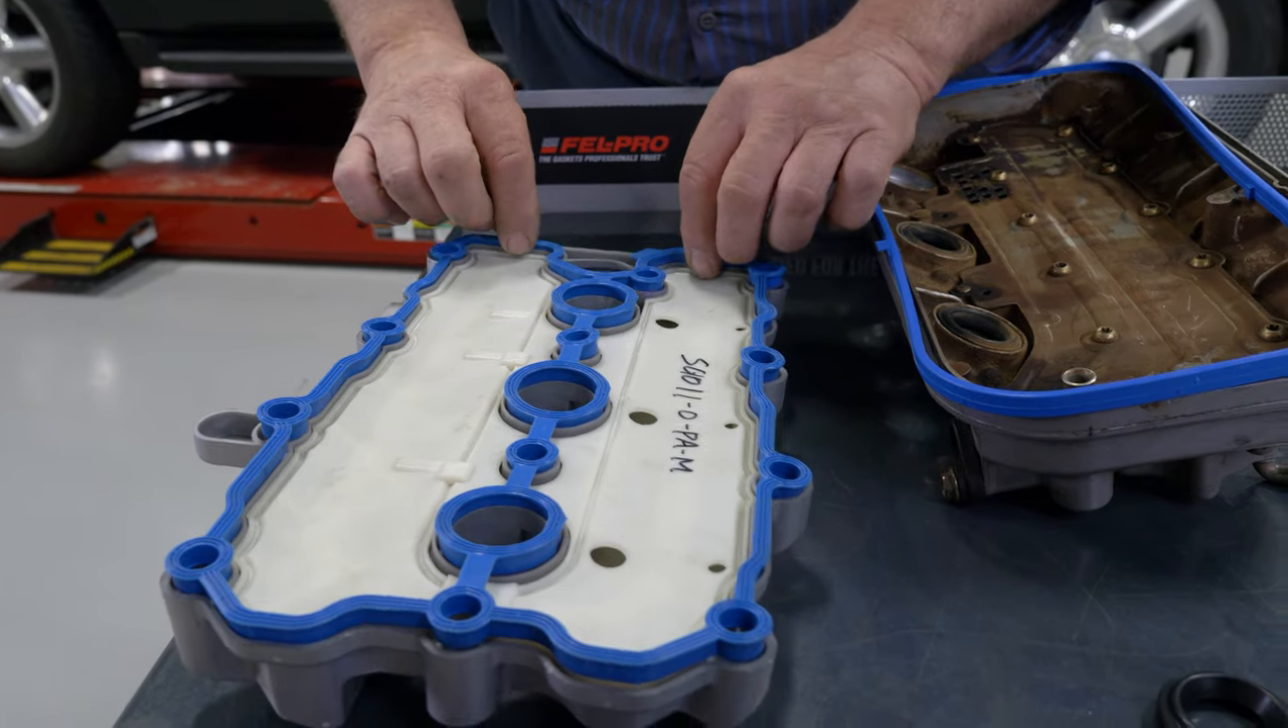So this gasket is pretty self-evident, you can see it fits right around the cover, it drops right into place, and all you really need to do is just push the gasket down into the groove.